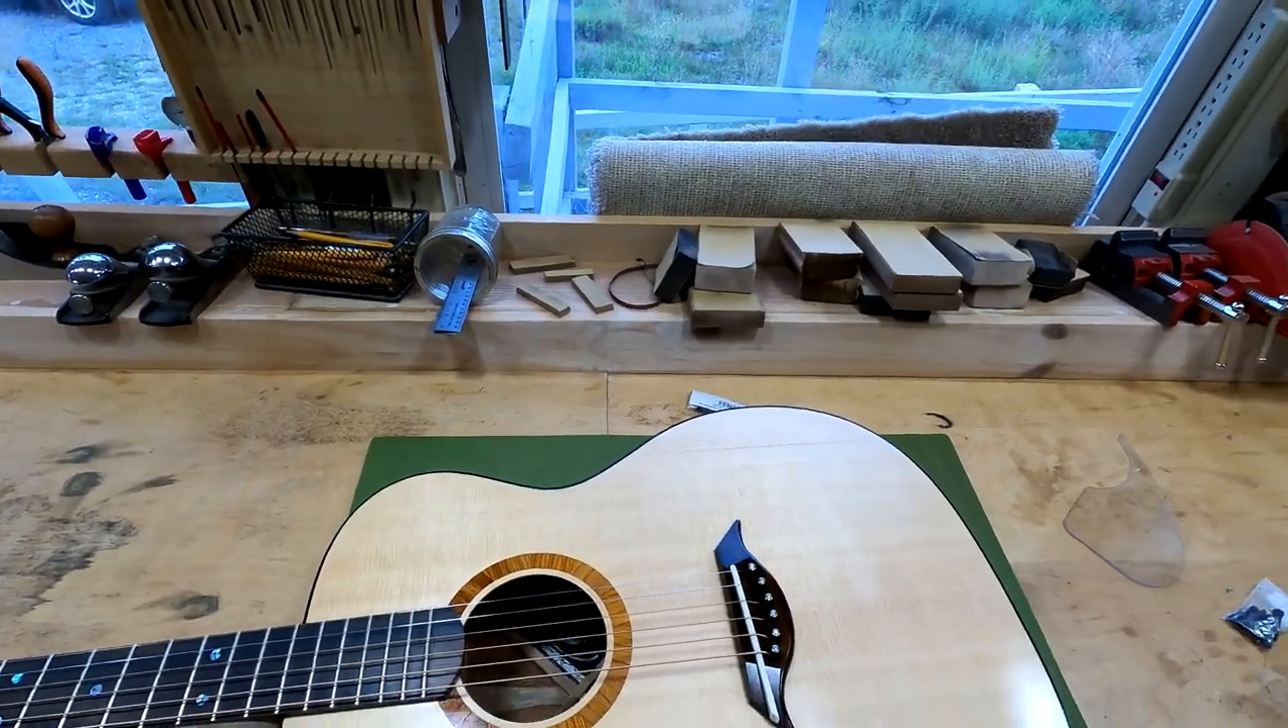But, uh, the only reason I haven't put the pick guard on is because I'm waiting on the mylar.